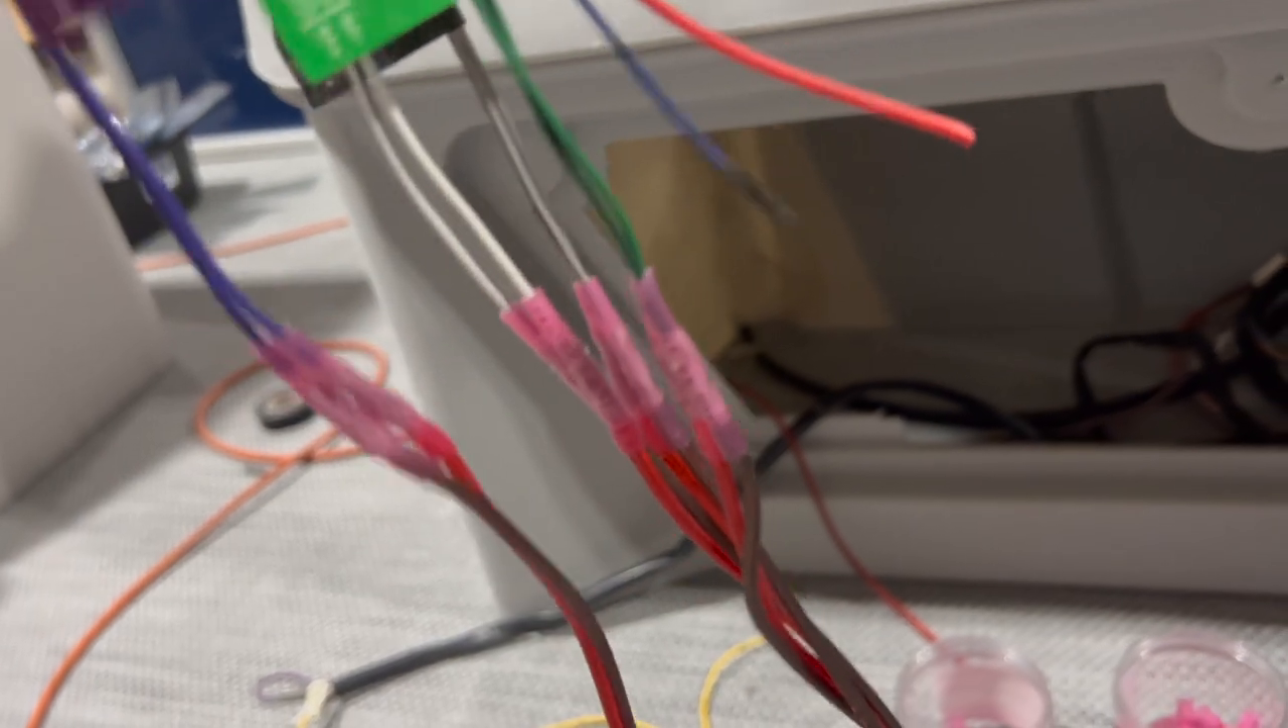We have all four of our wires spliced in for our speakers.